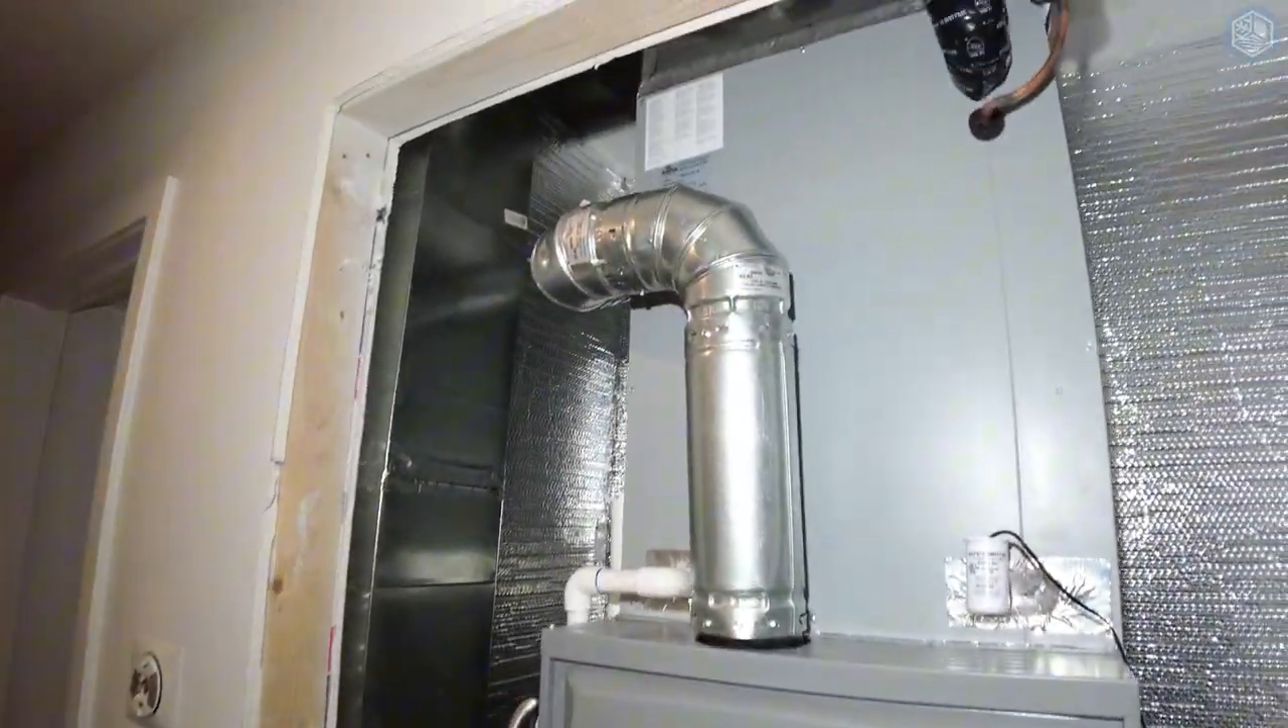Furnace is installed.